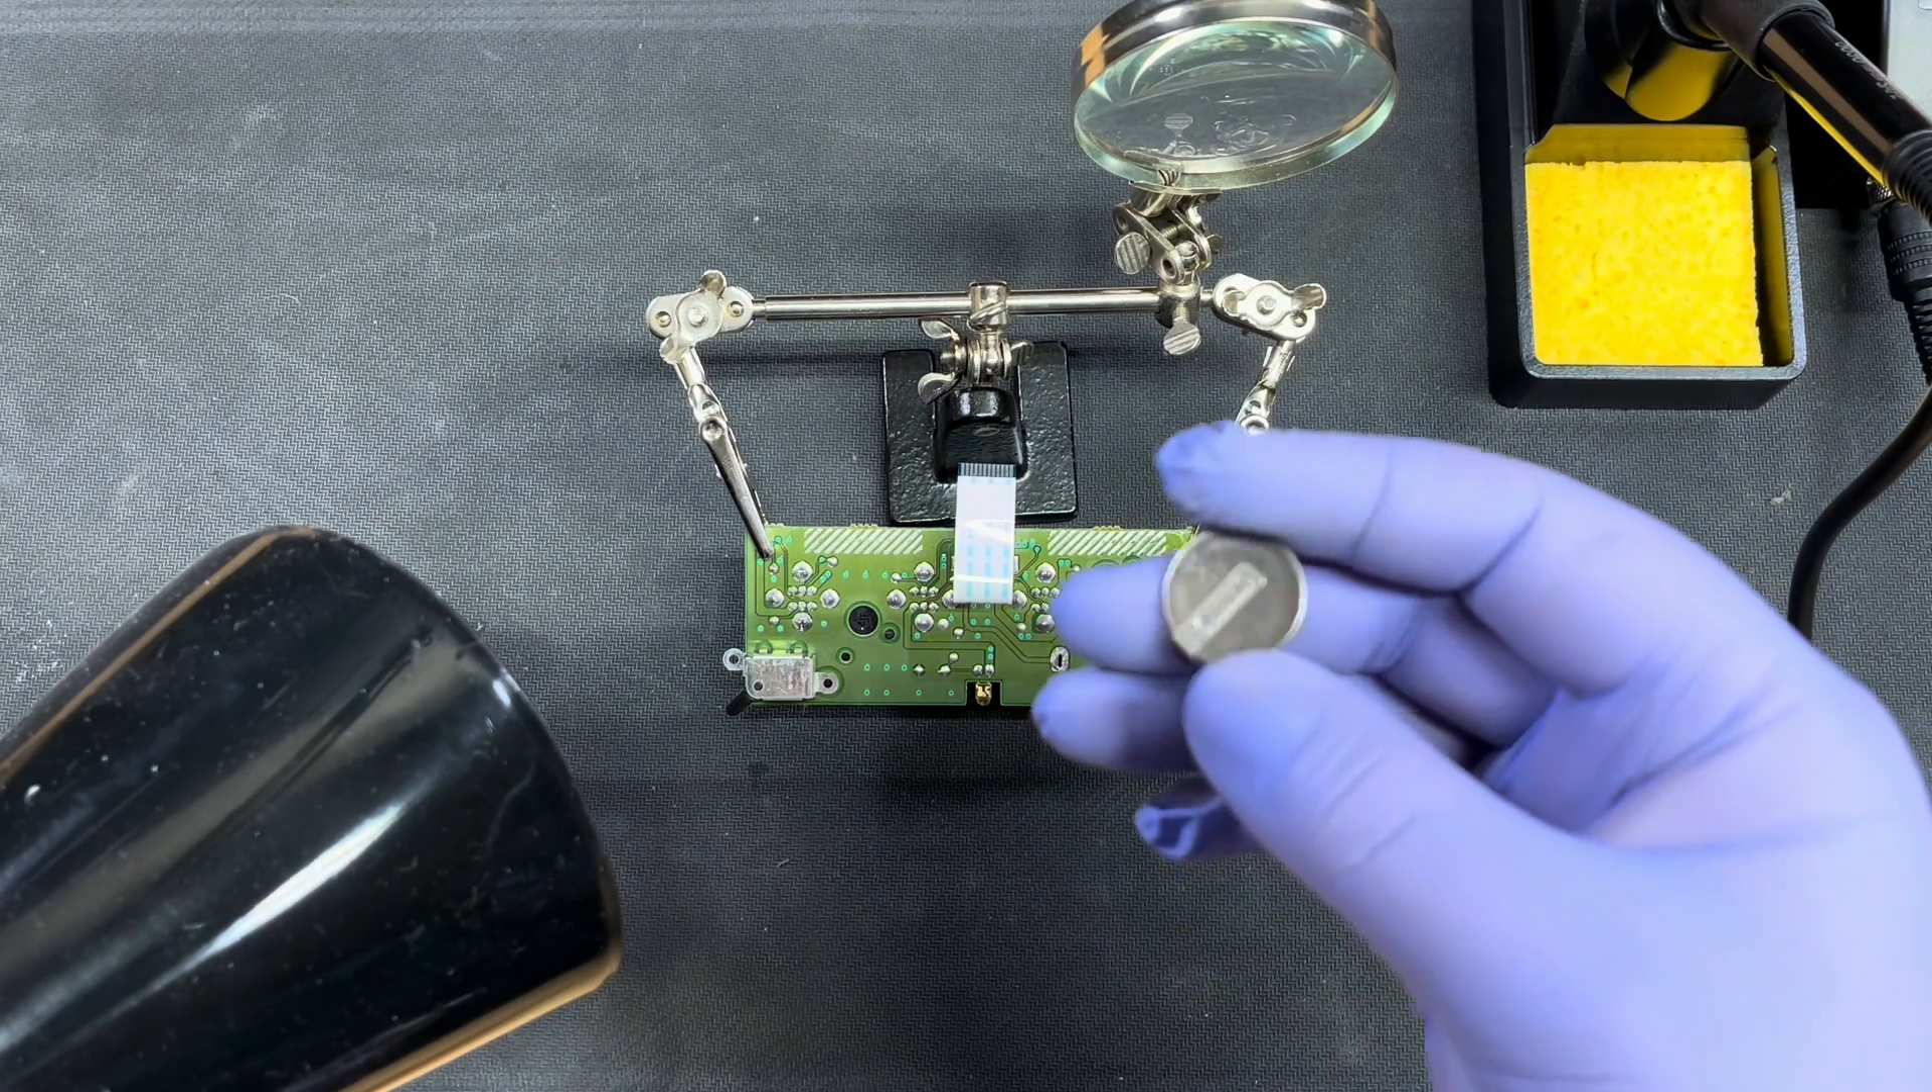All right, I don't know if you heard that, but the battery is out.